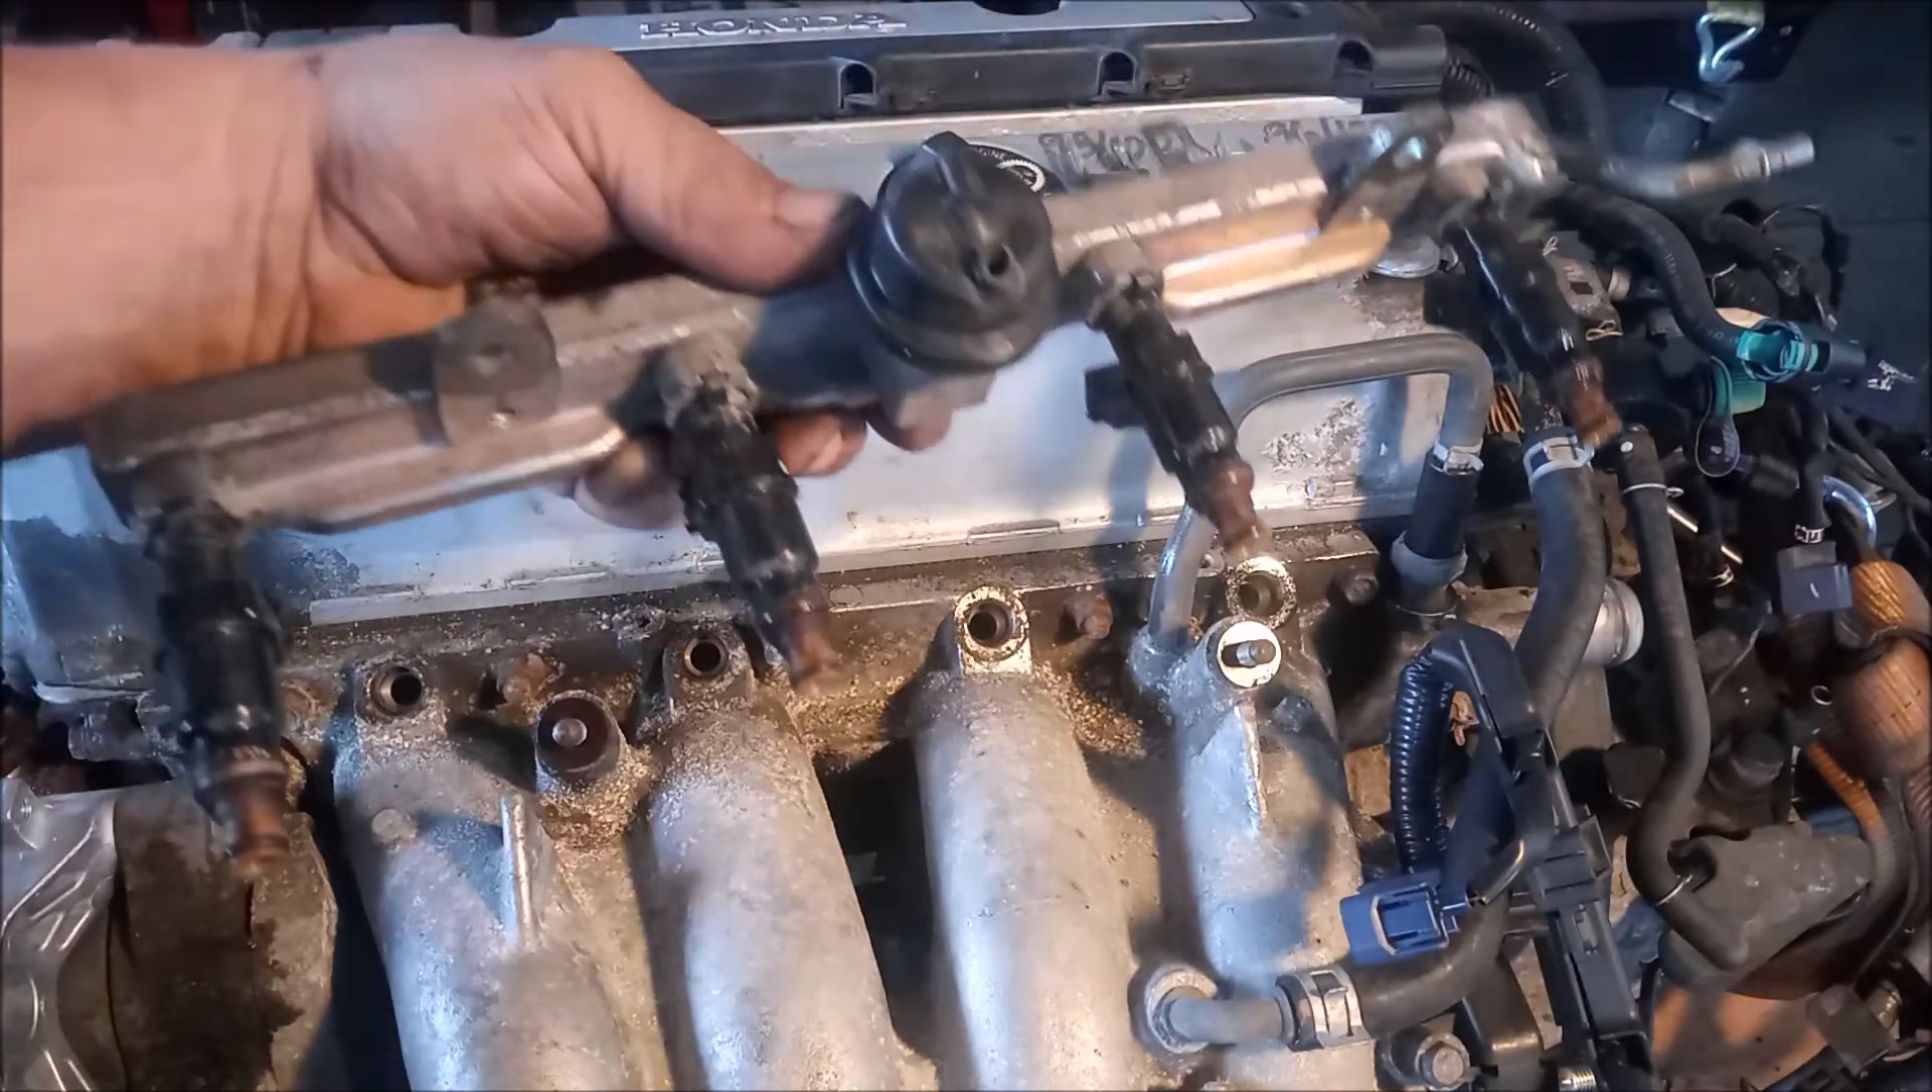And here comes the entire rail. All with the injectors attached.